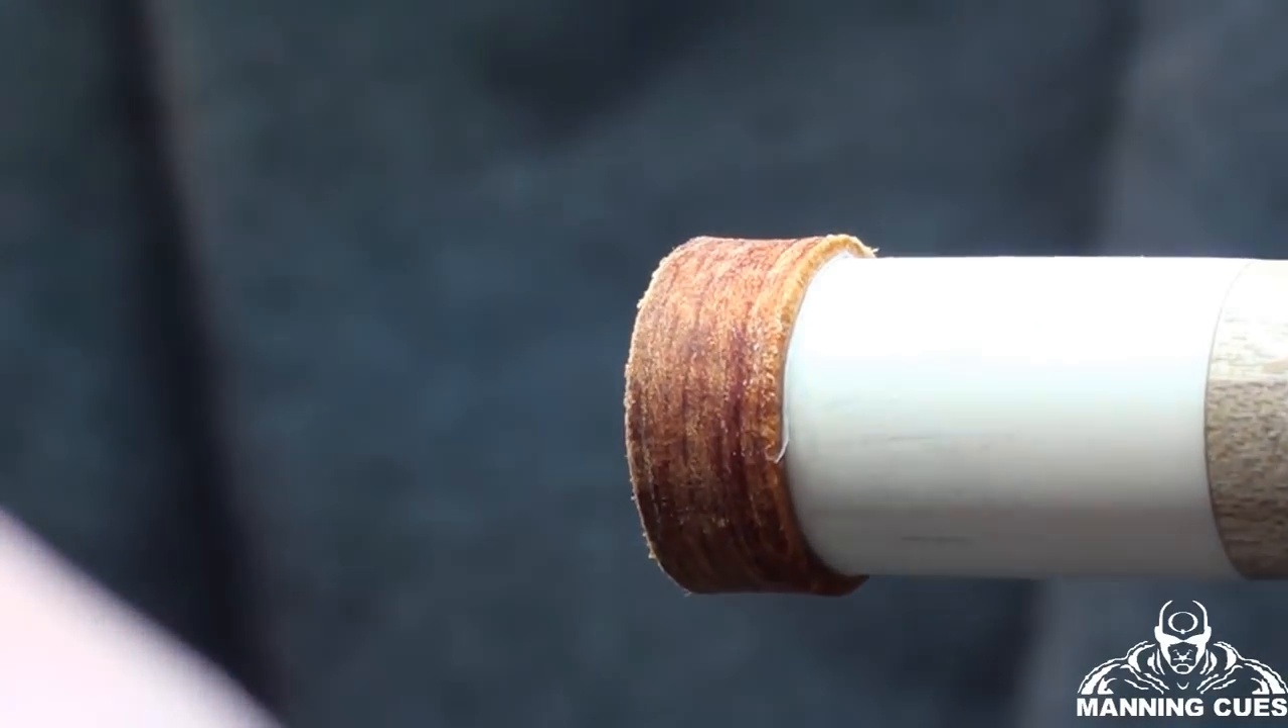So right now you can kind of see that the tip is bigger than the ferrule.